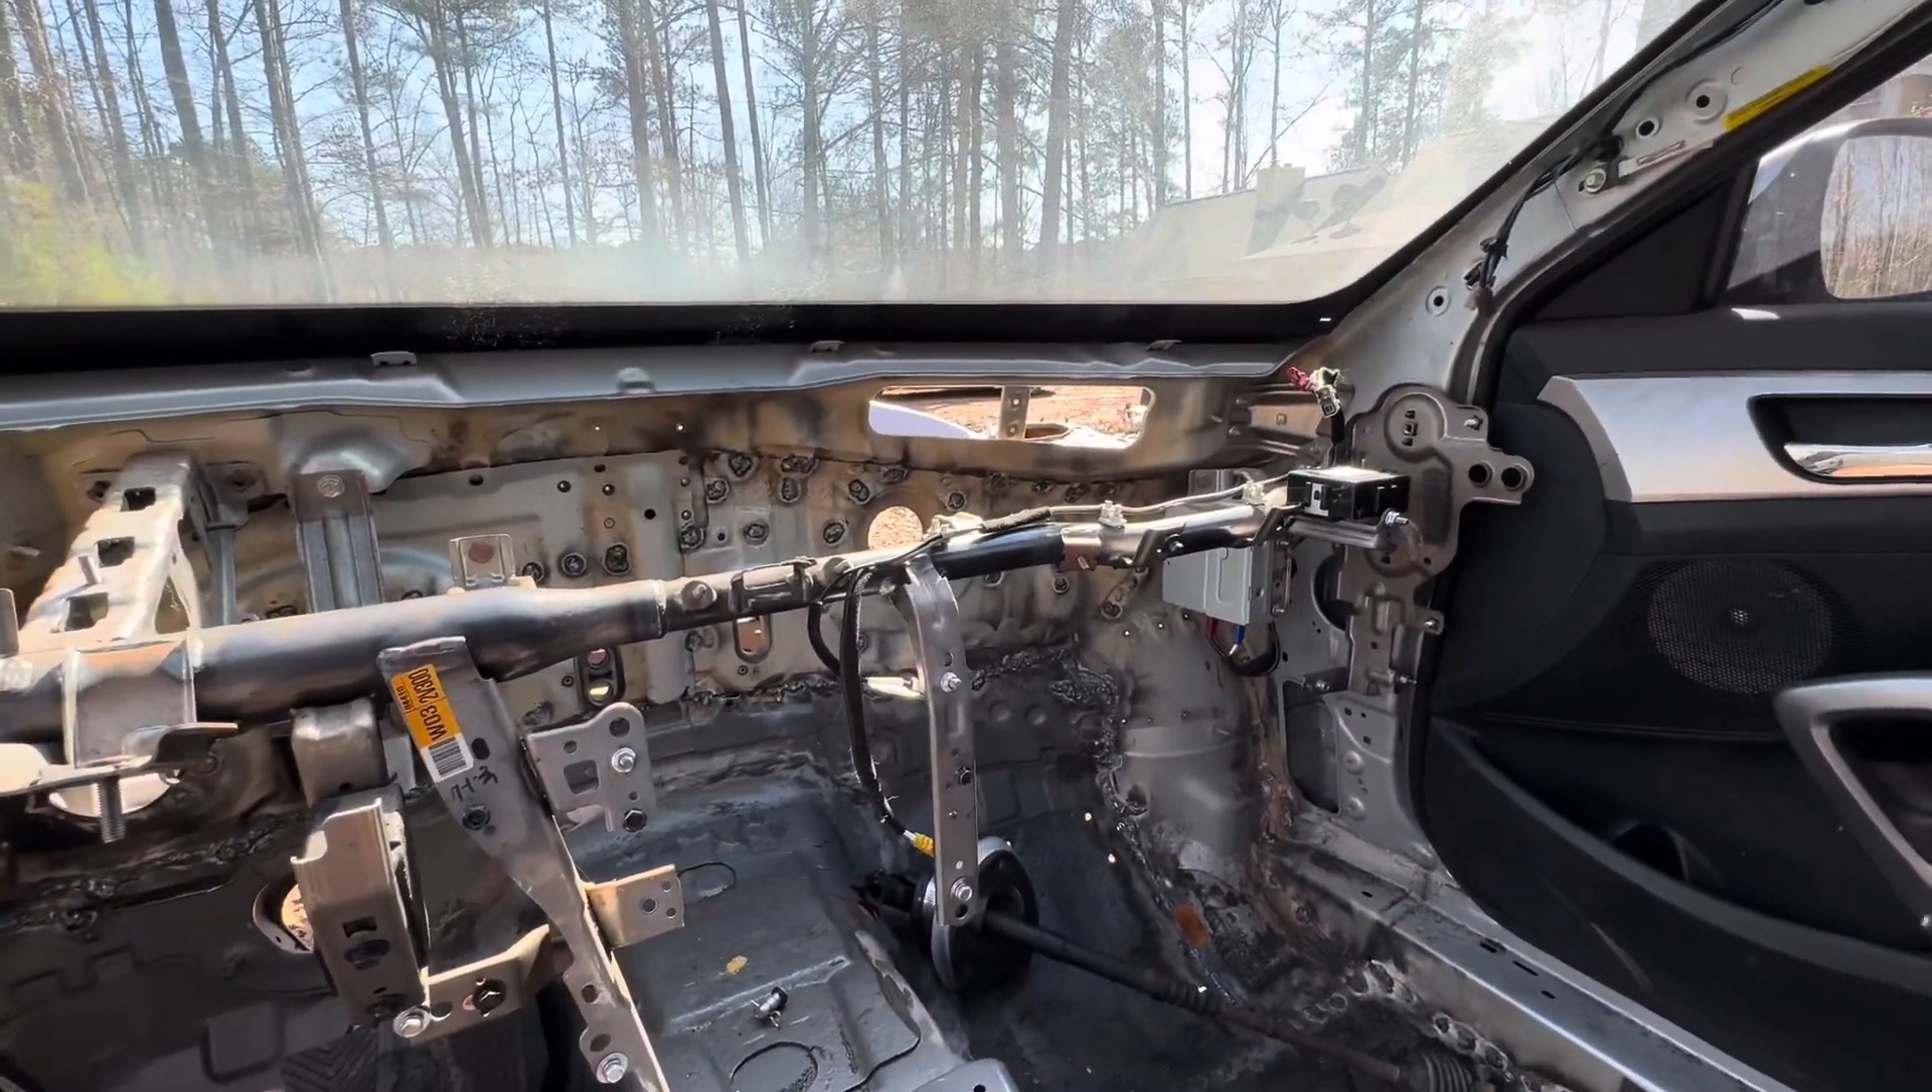Okay so i've completely stripped the dashboard reinforcement frame uh removed the heat and air box.